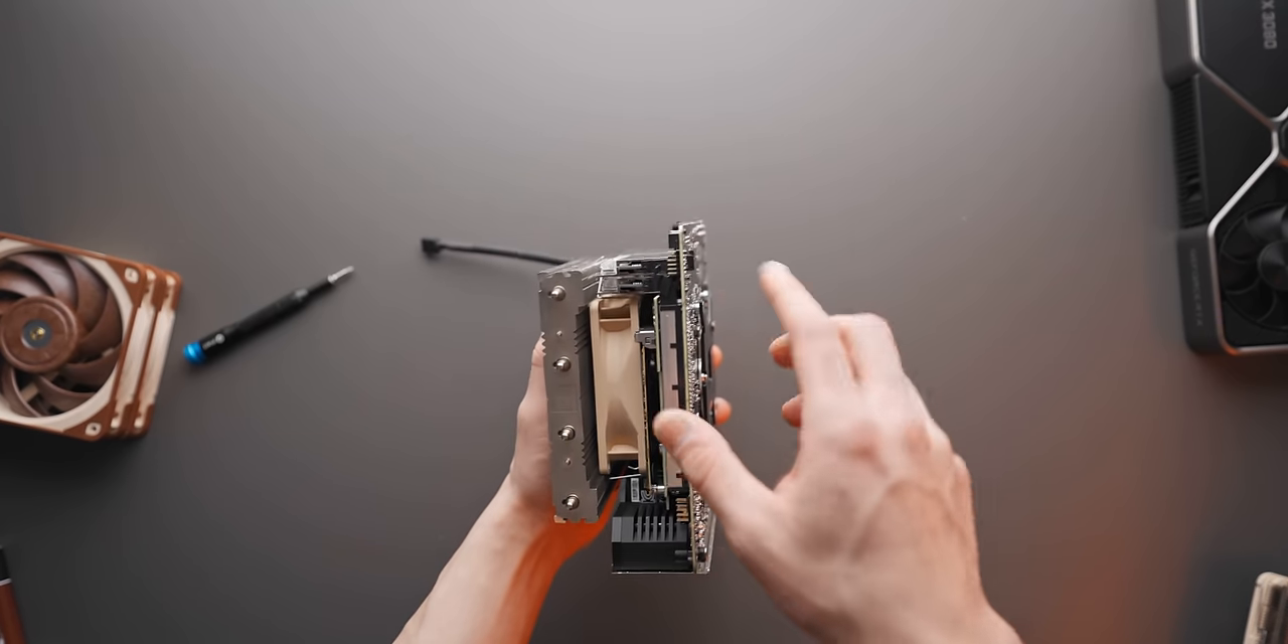And there we go CPU cooler is installed.